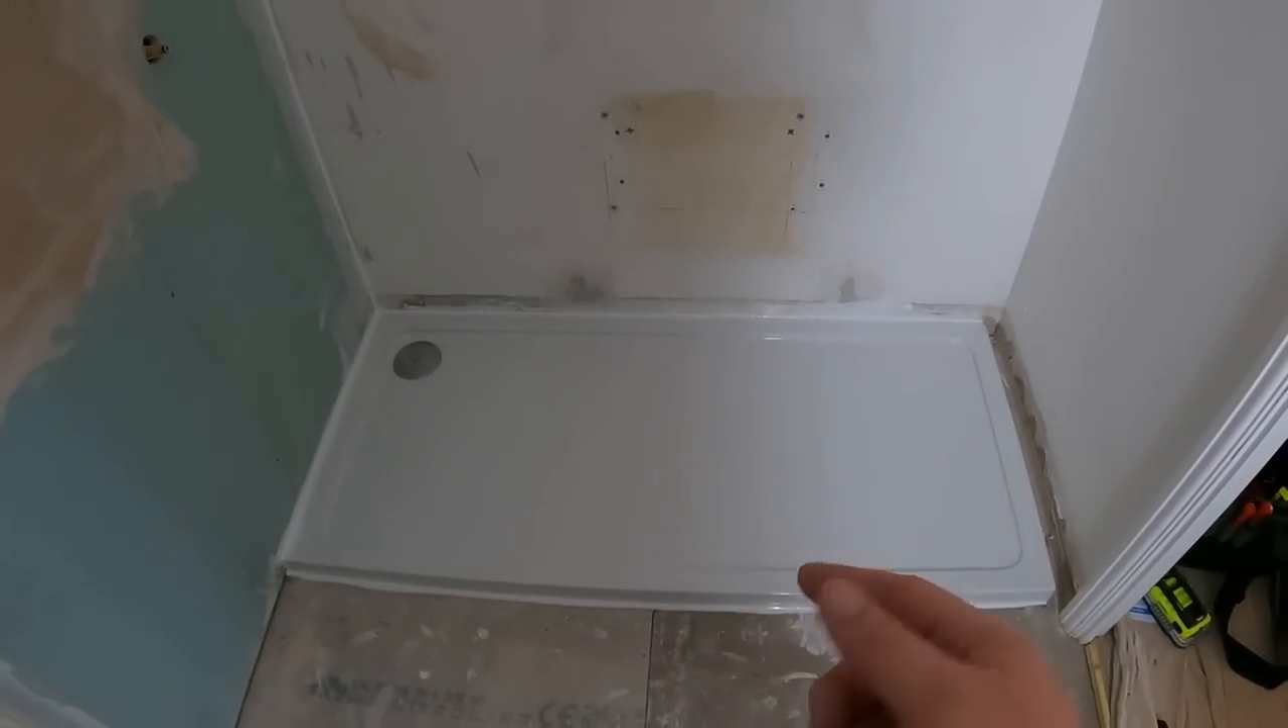I've also got the tray in now.